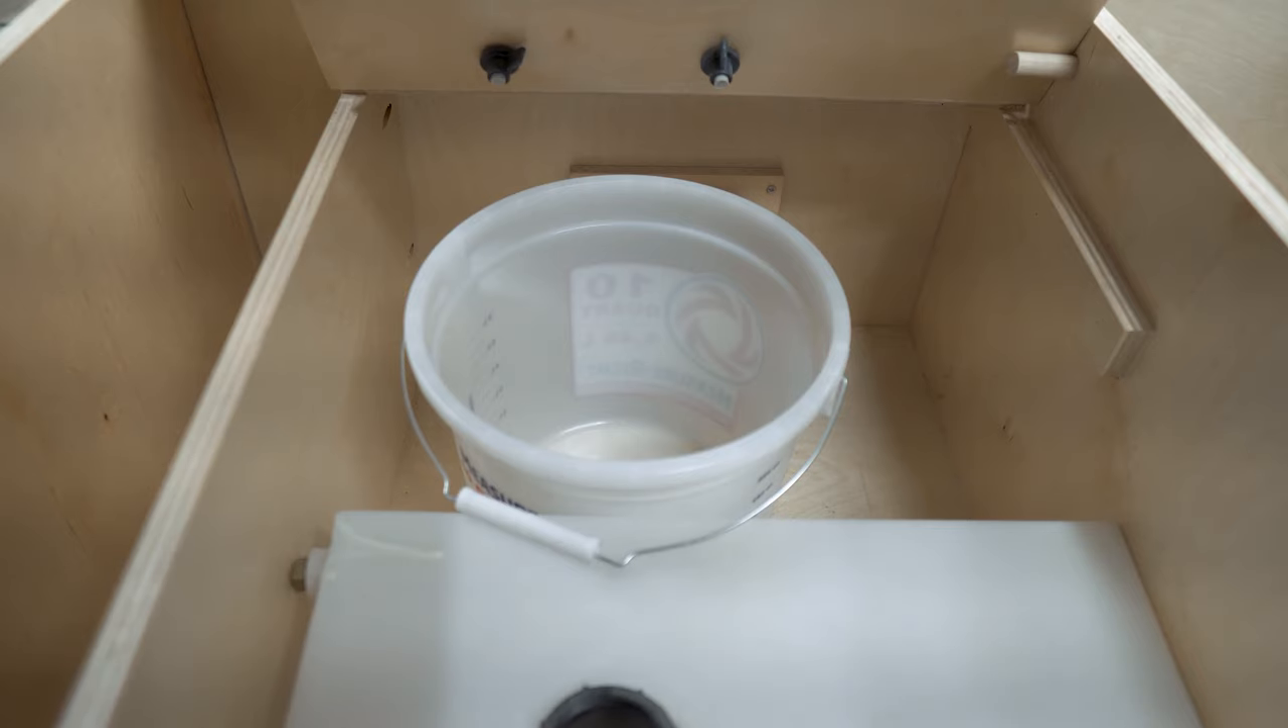As you can see there are gaps between the round number two bucket and the urine container, which can cause a huge mess if we're not careful.